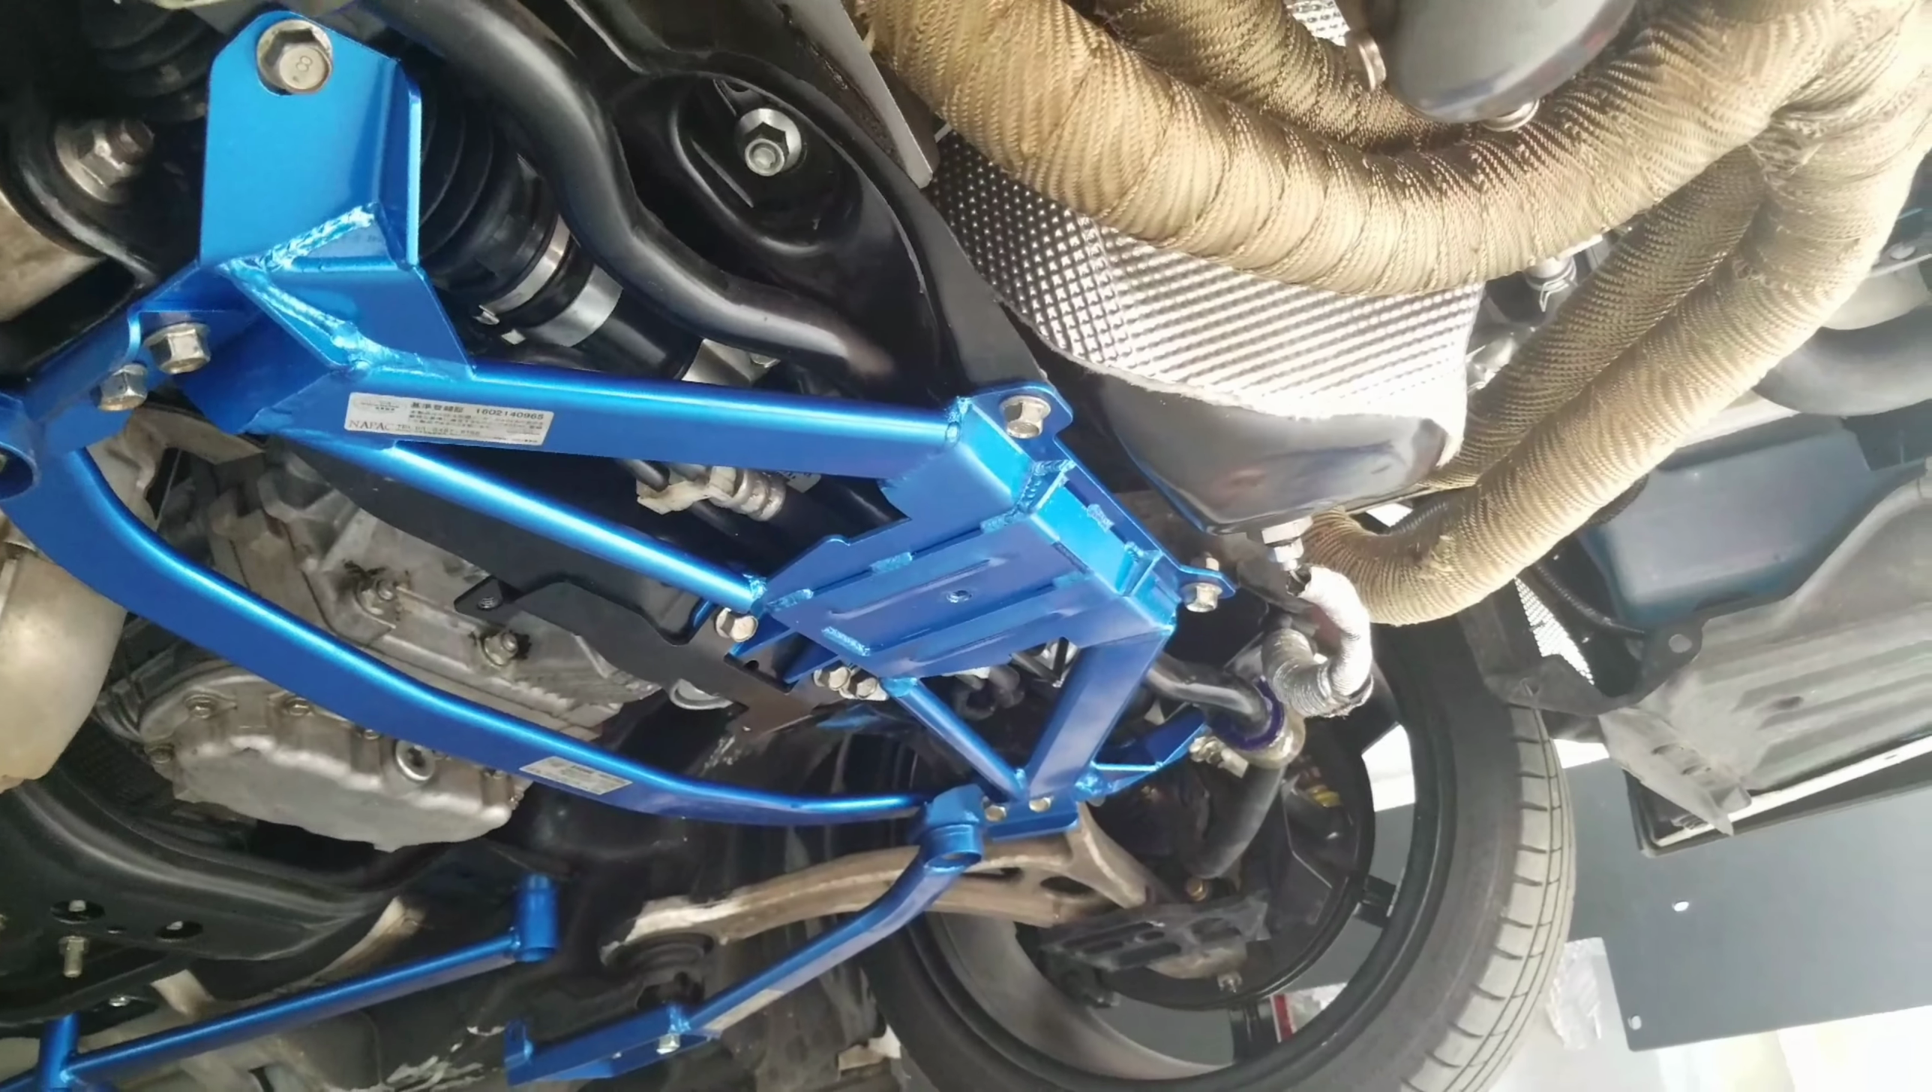The last piece I installed was this power brace up front under the front subframe.